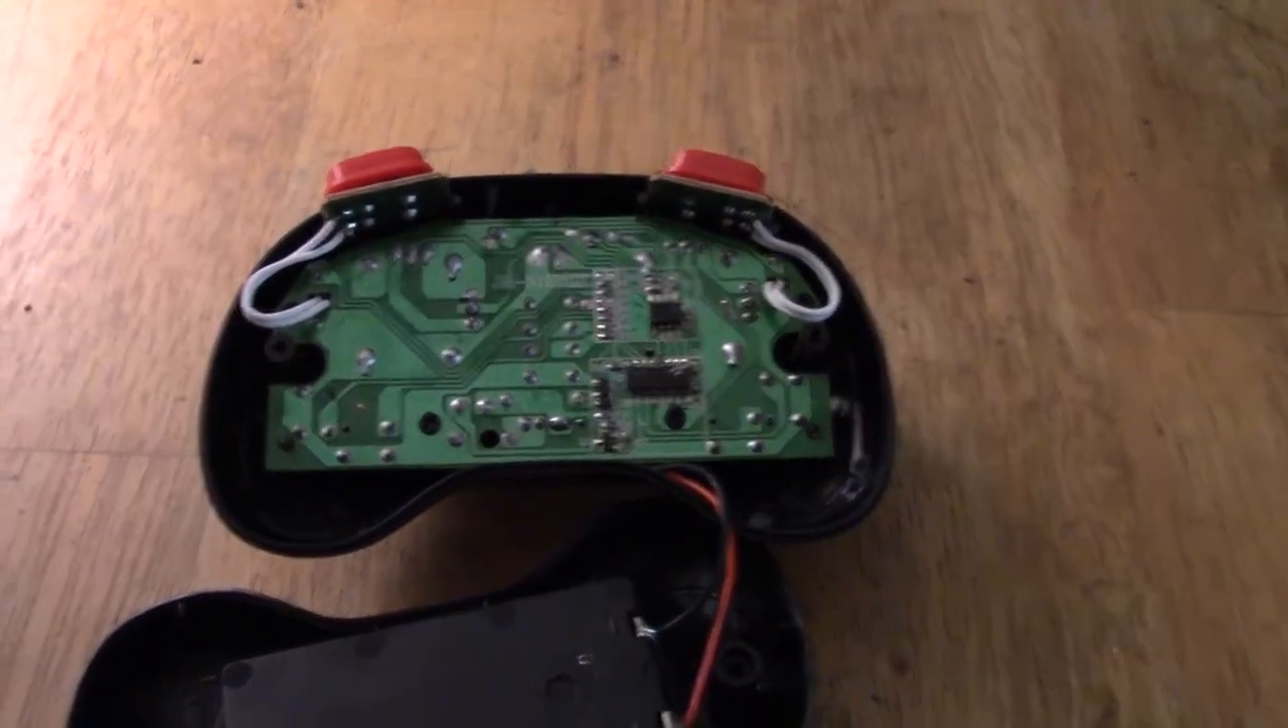There we are, that's the transmitter opened.